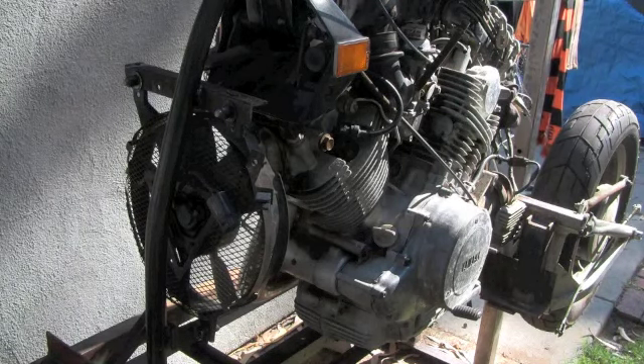As you can see I did get the fan mounted it's nice and solid.